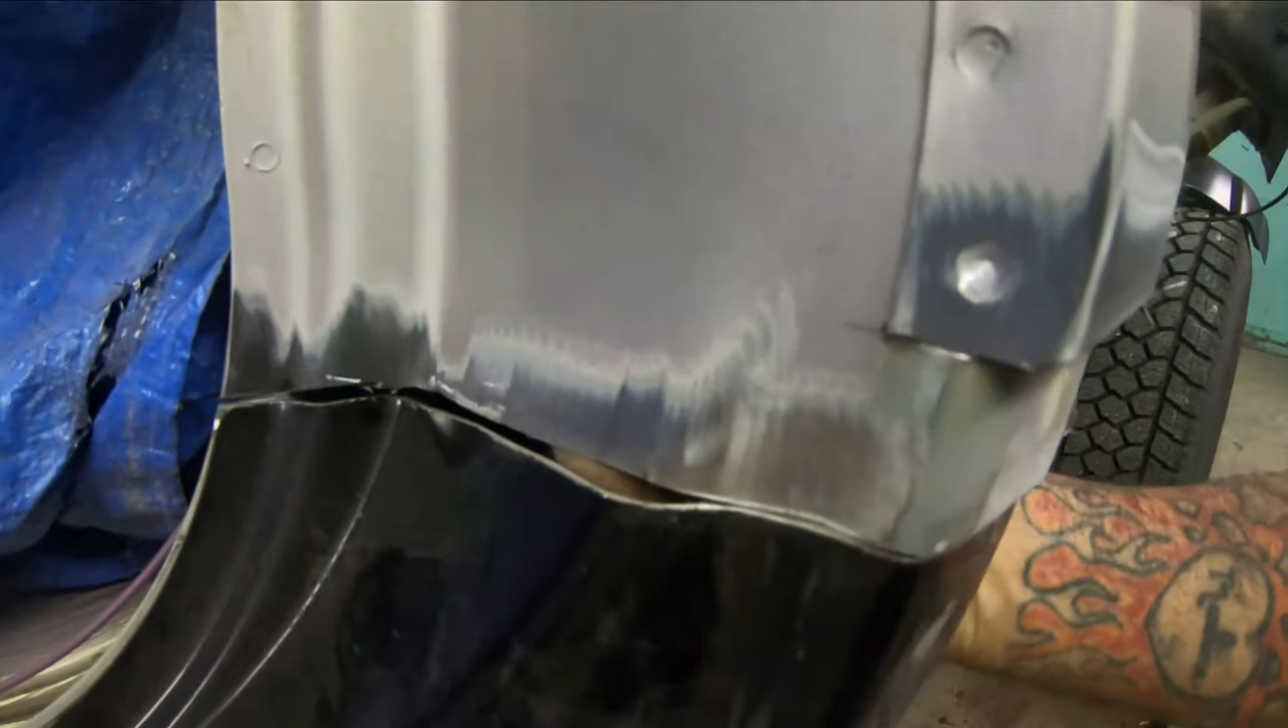You can see this metal it's not an exact fit to the new part.